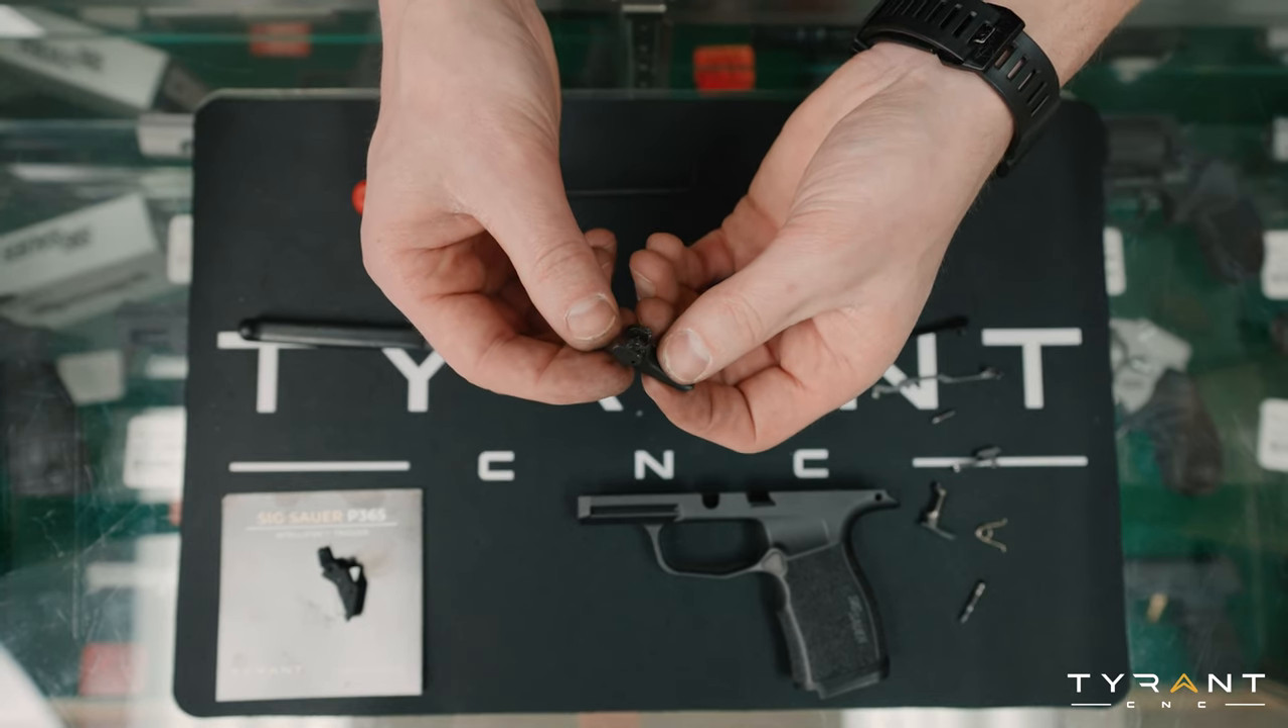So now we have our factory trigger removed.